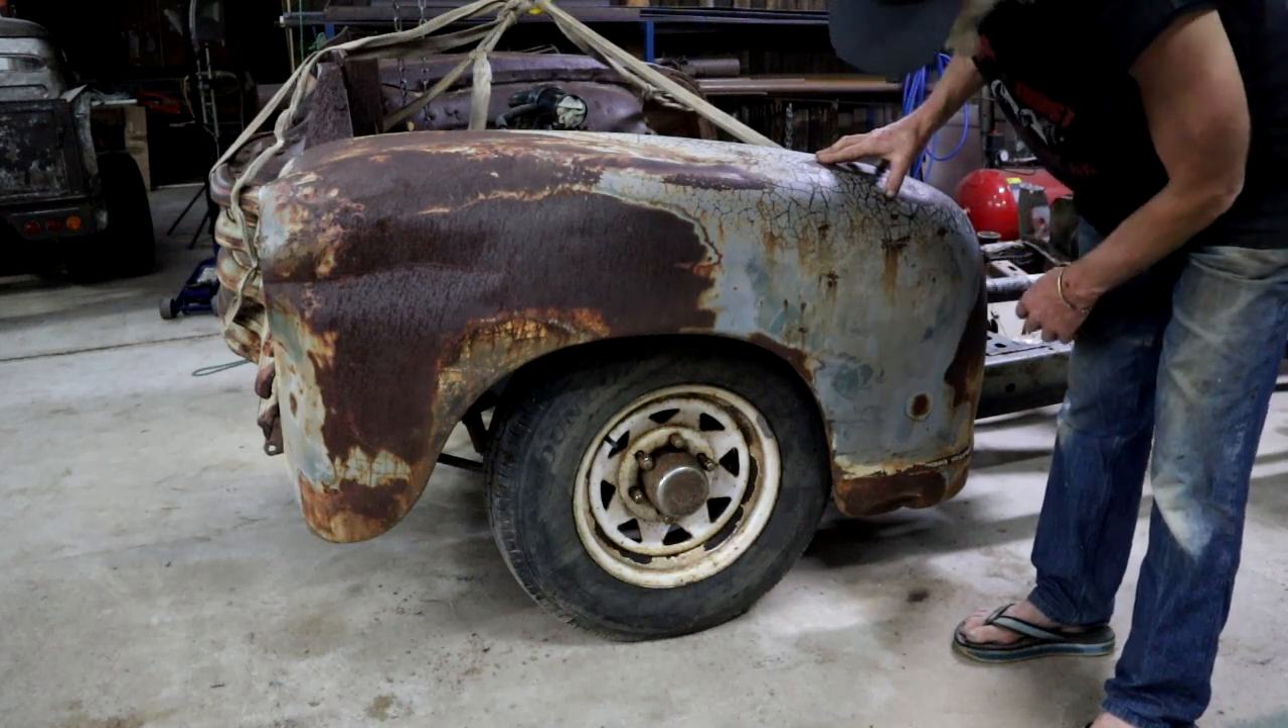We can see that the whole nose clip needs to move back more So that the wheel can sit in the center of the arch.